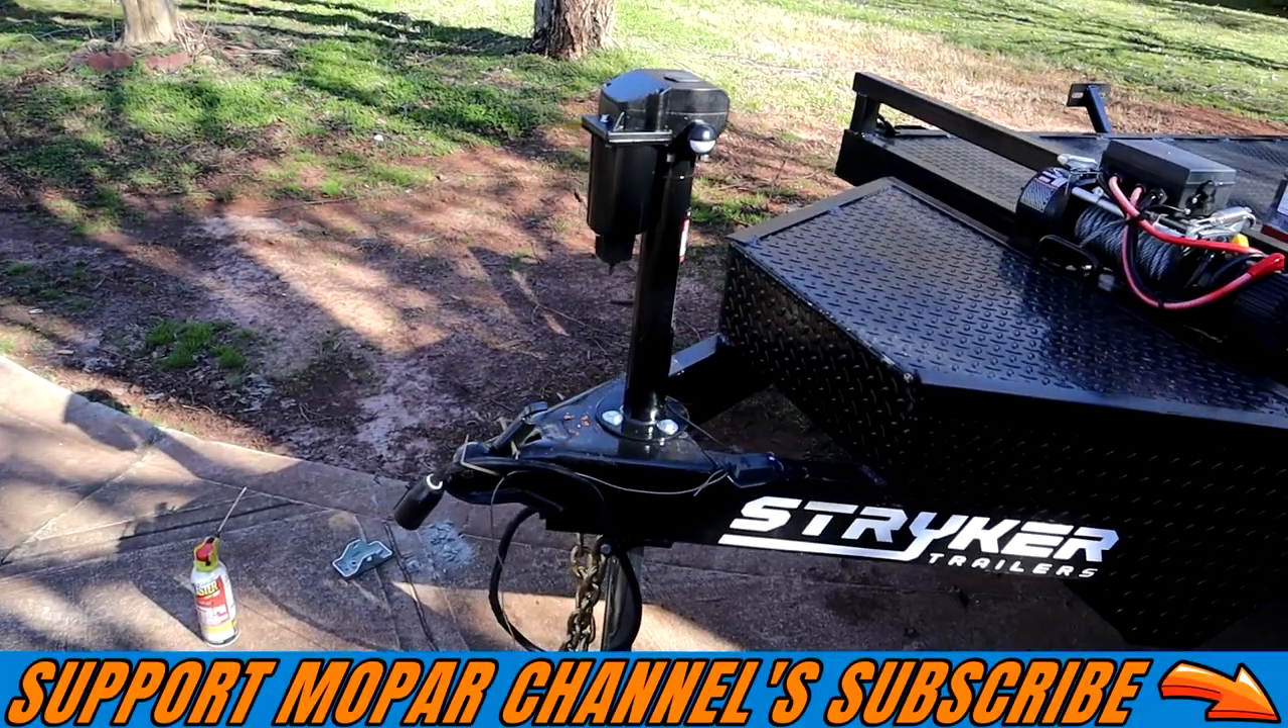We have the new electric trailer jack installed from Harbor Freight very simple bolts right on and you have a one wire connection.